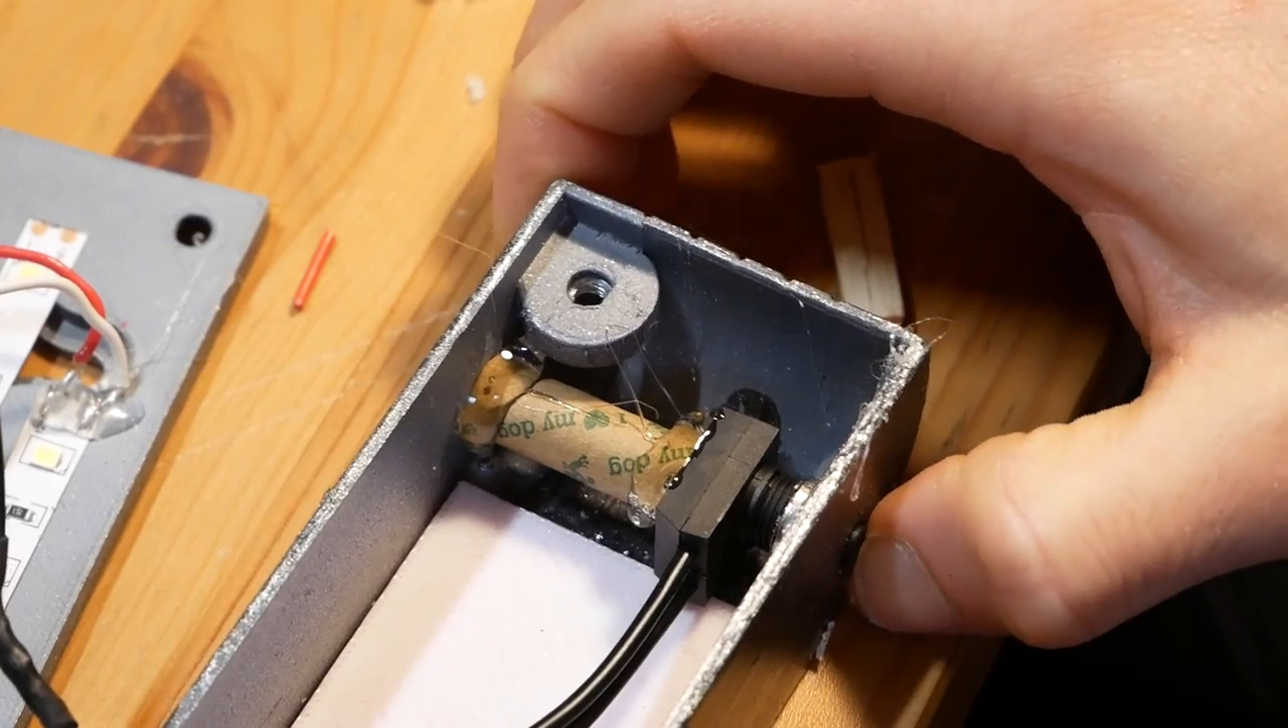So I also hot glued a cardboard tube in place to brace the switch against the top of the sign.